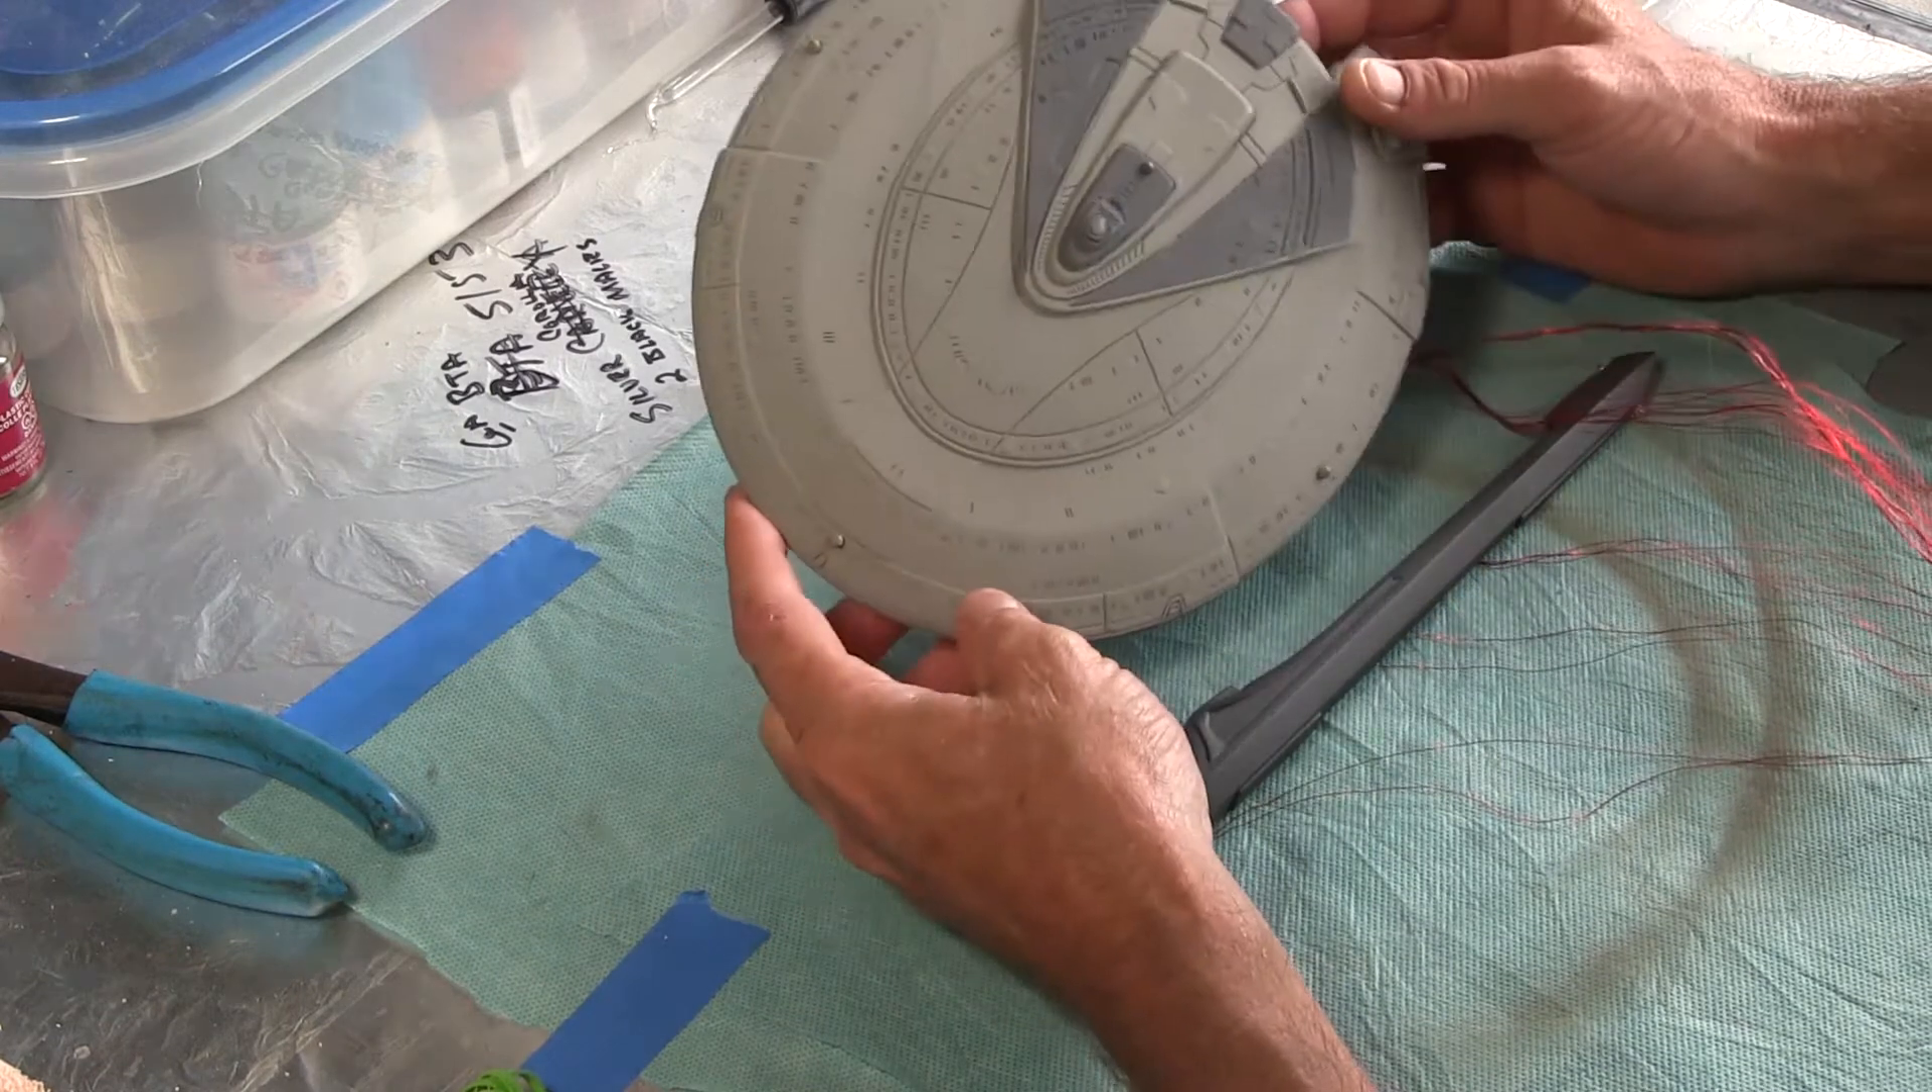I've got the saucer section put together and I've got my first coat of paint.